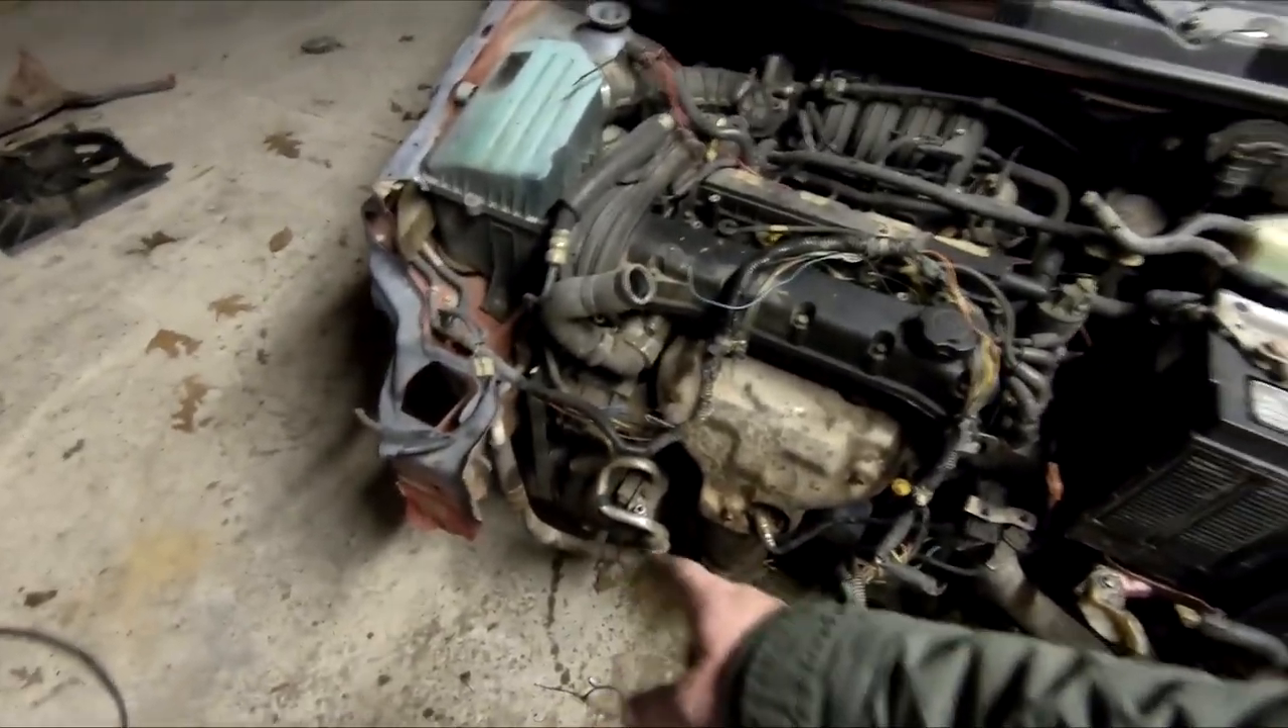Alright, so this is where we're at on the car. We've got the whole front end off.